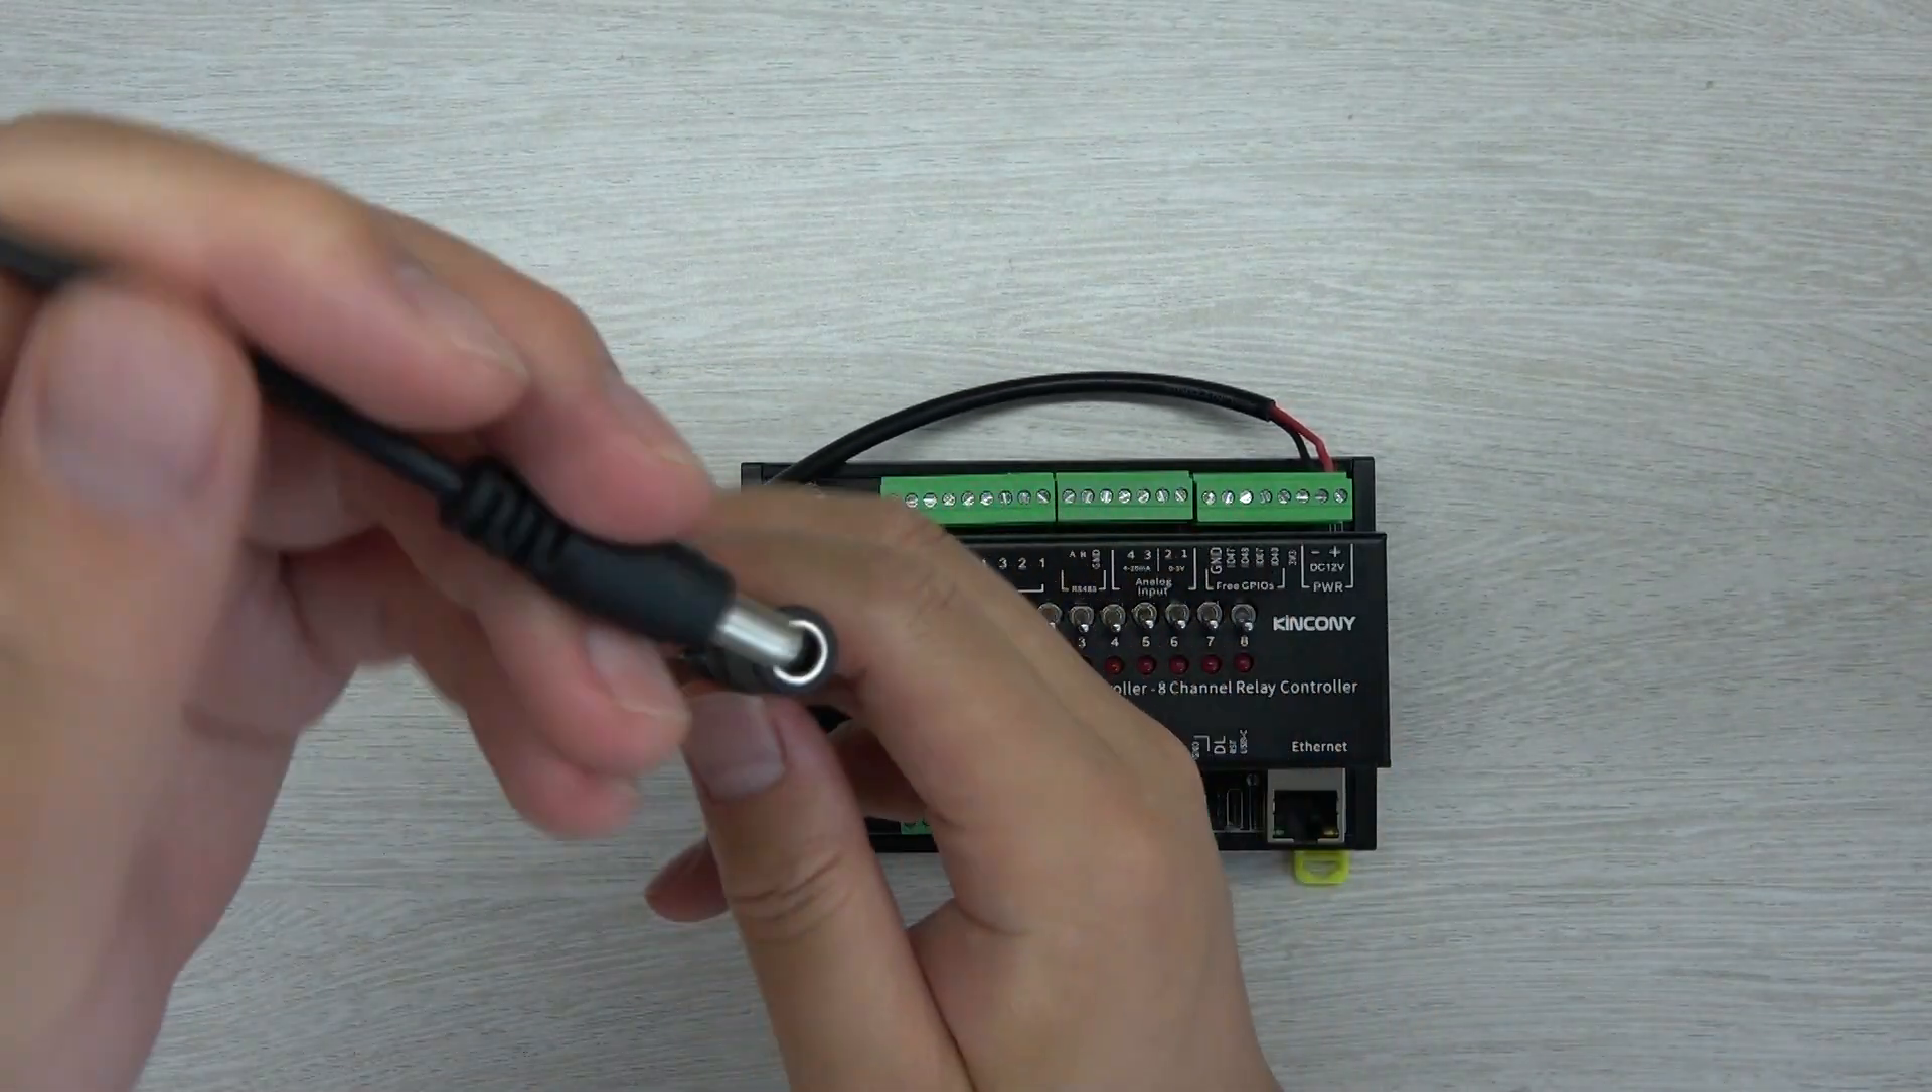And I have not connected Ethernet, not connected any communication way.